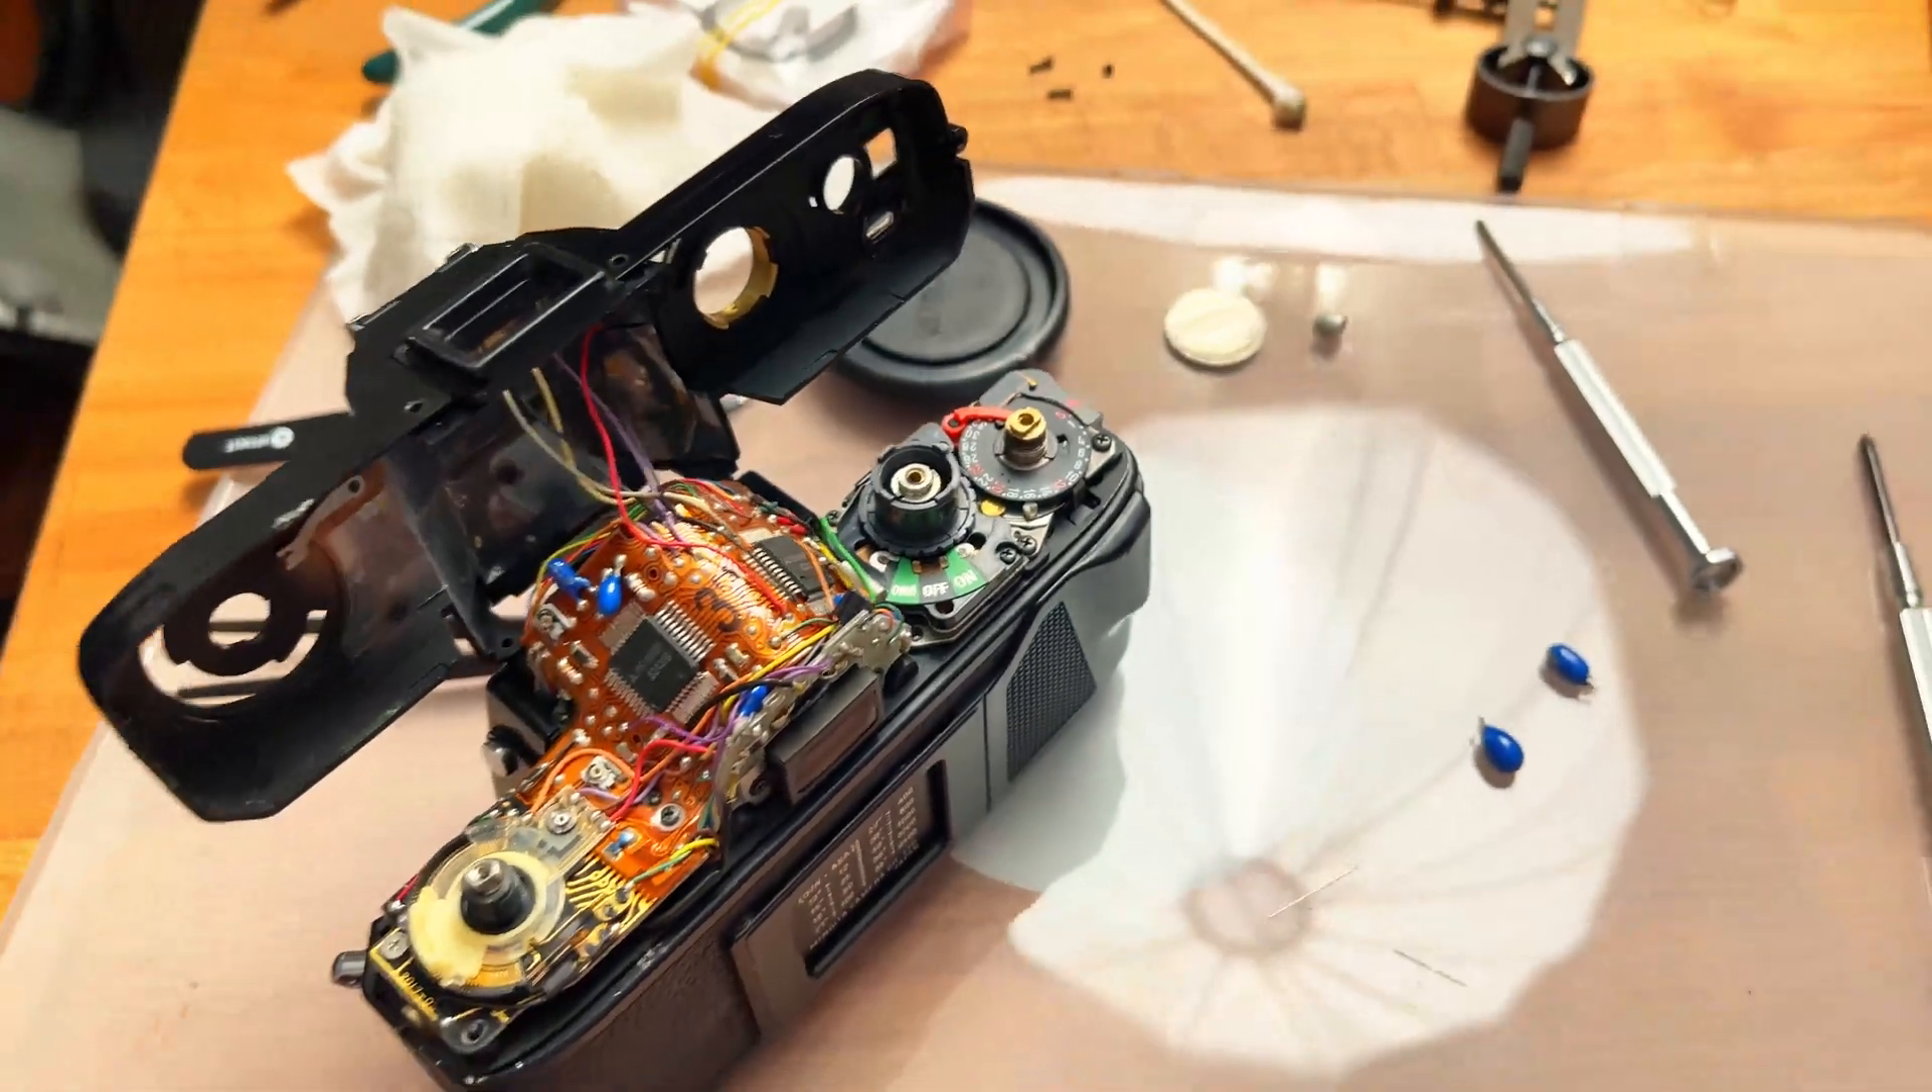So i took the top off.